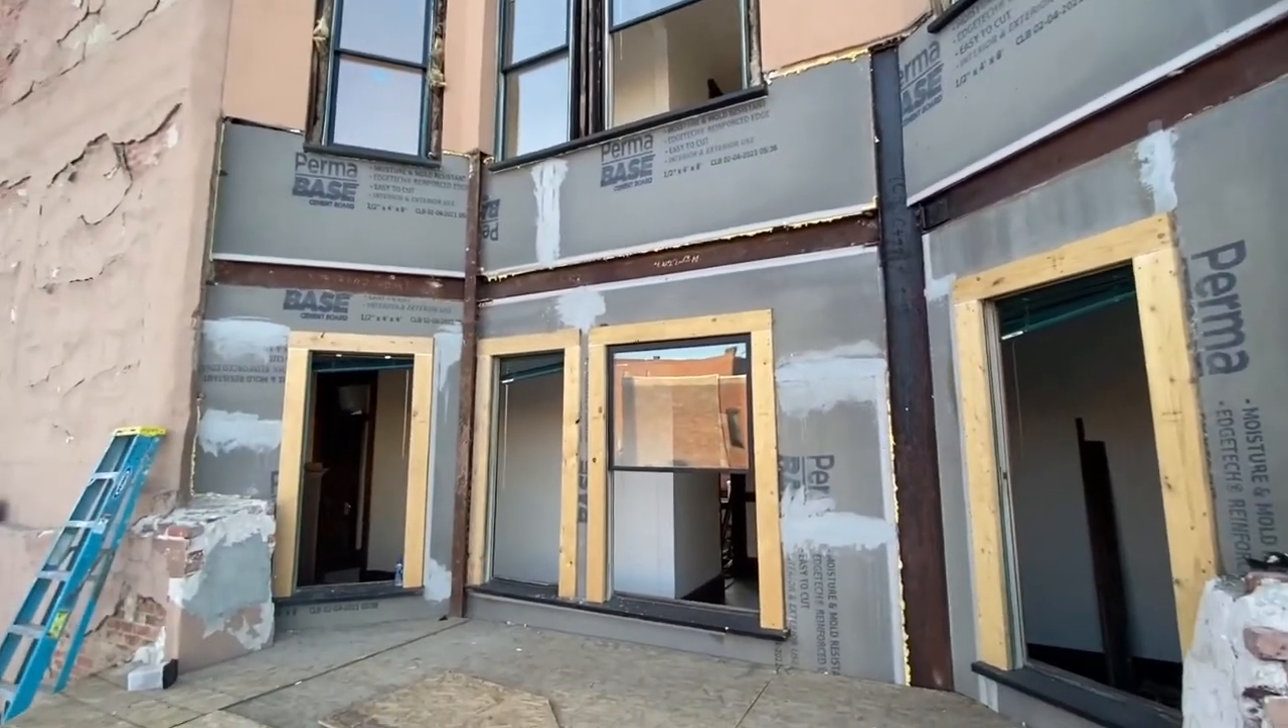Over here at the Kenwood on the south window well or window alcove as you can see we have the concrete board installed the seams taped and mudded.